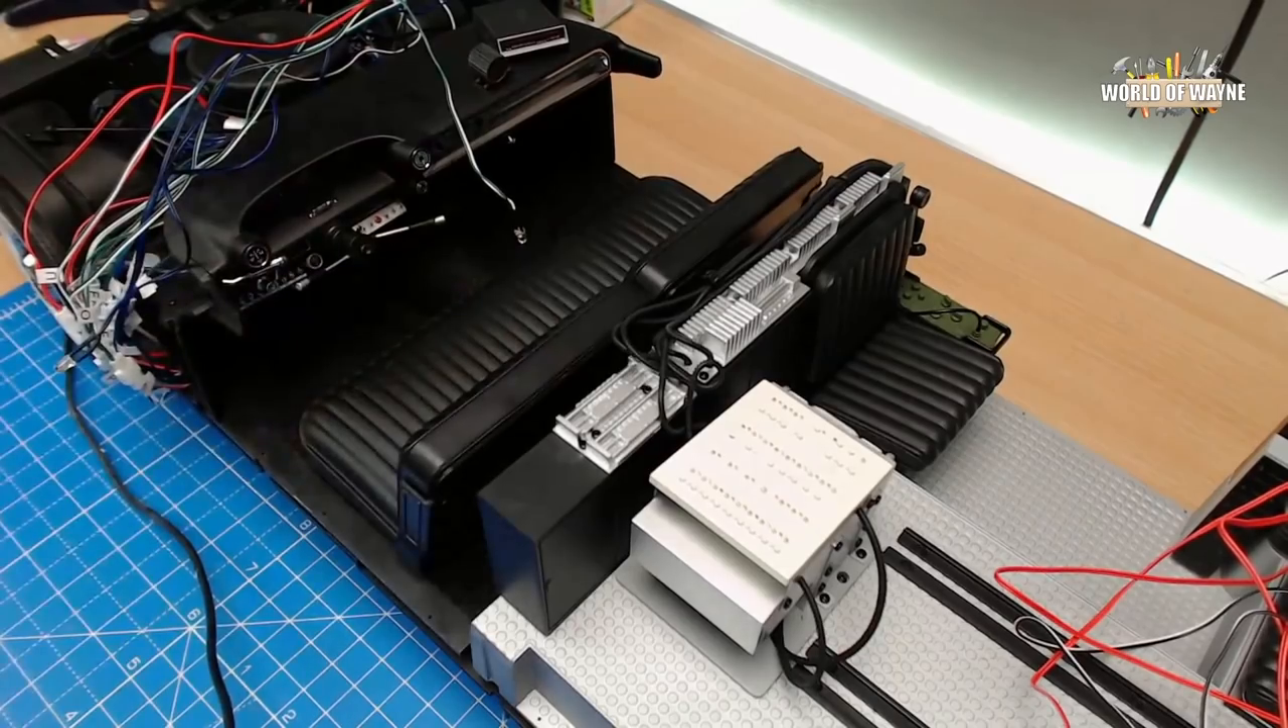That's the seat backs in looking absolutely brilliant.